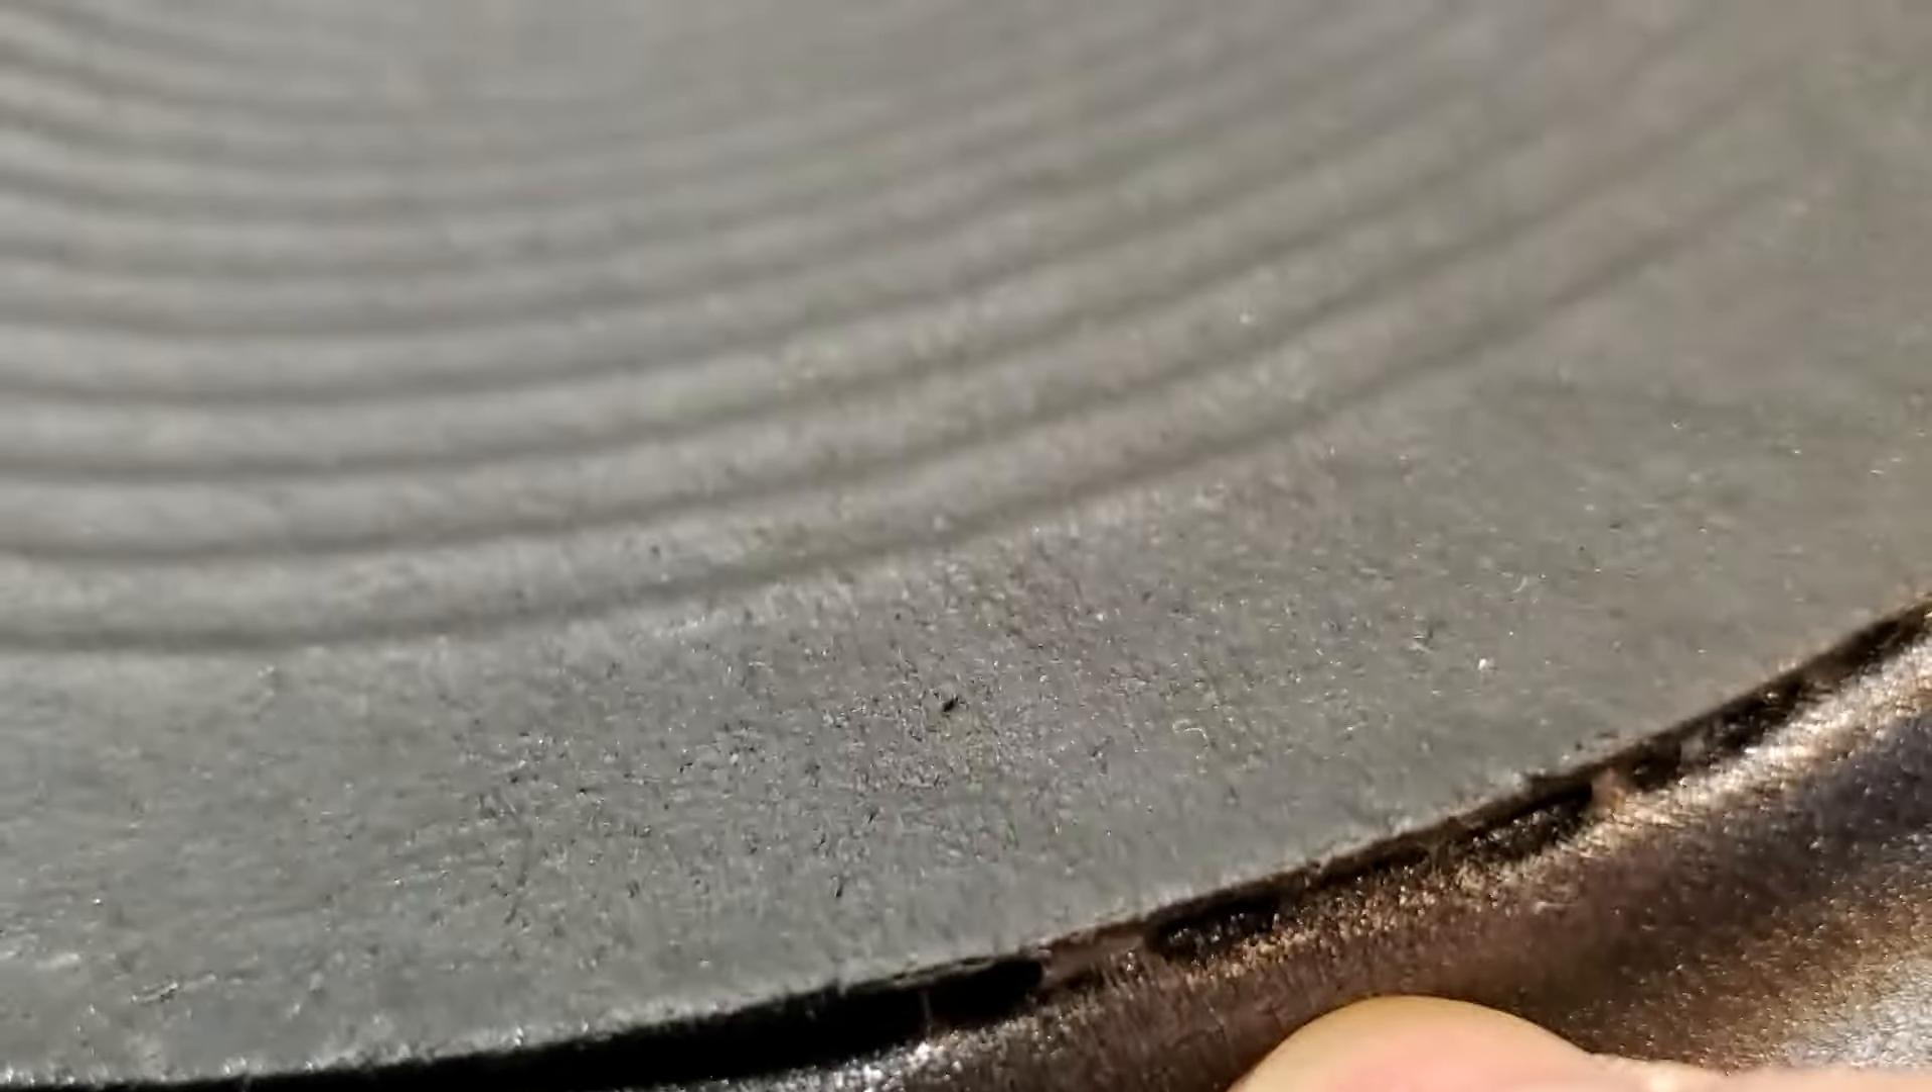There's a gap between the cone and the surround.